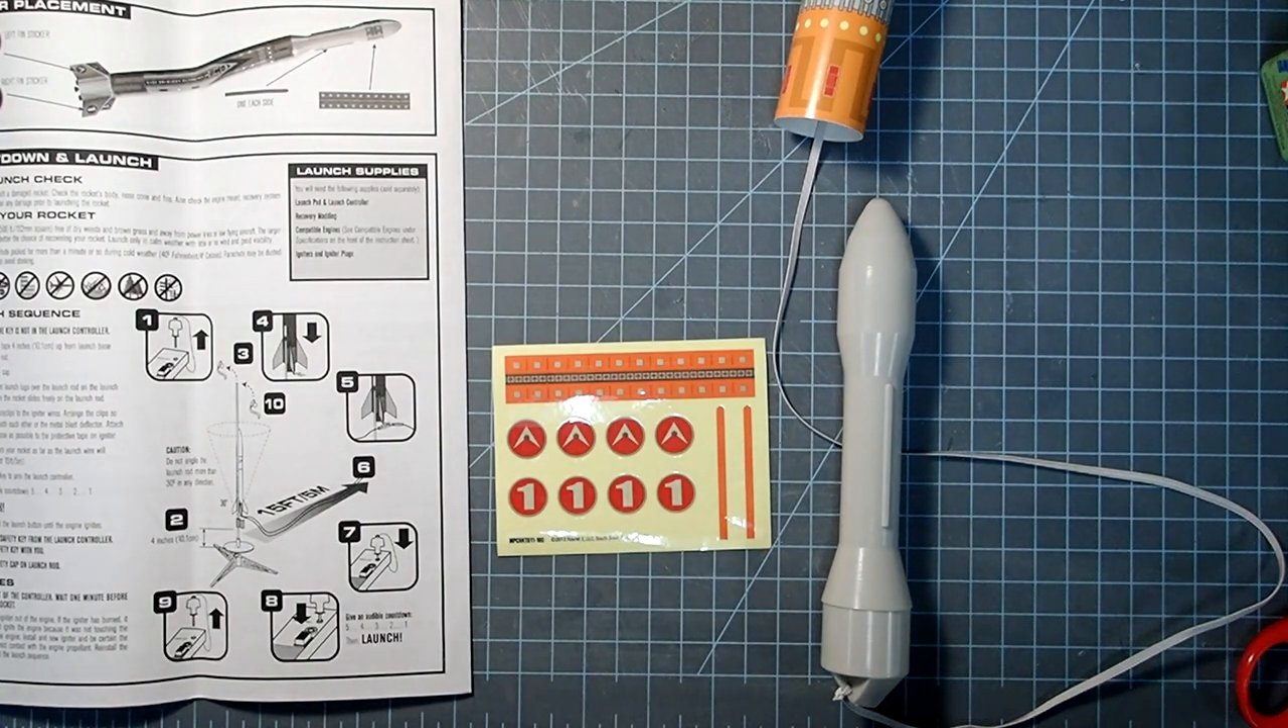The last thing for us to do is to apply the decals to the nose cone and the fins.